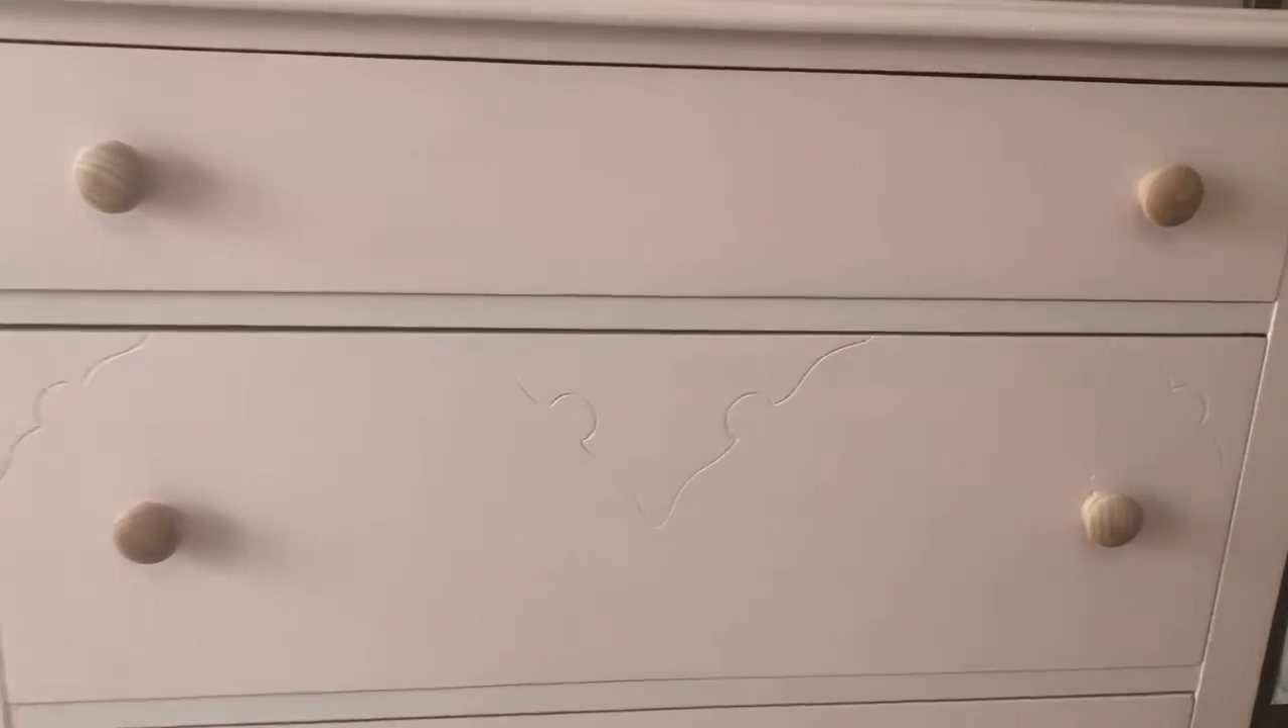I managed to successfully get this hardware installed and I decided to just replace all of the knobs.